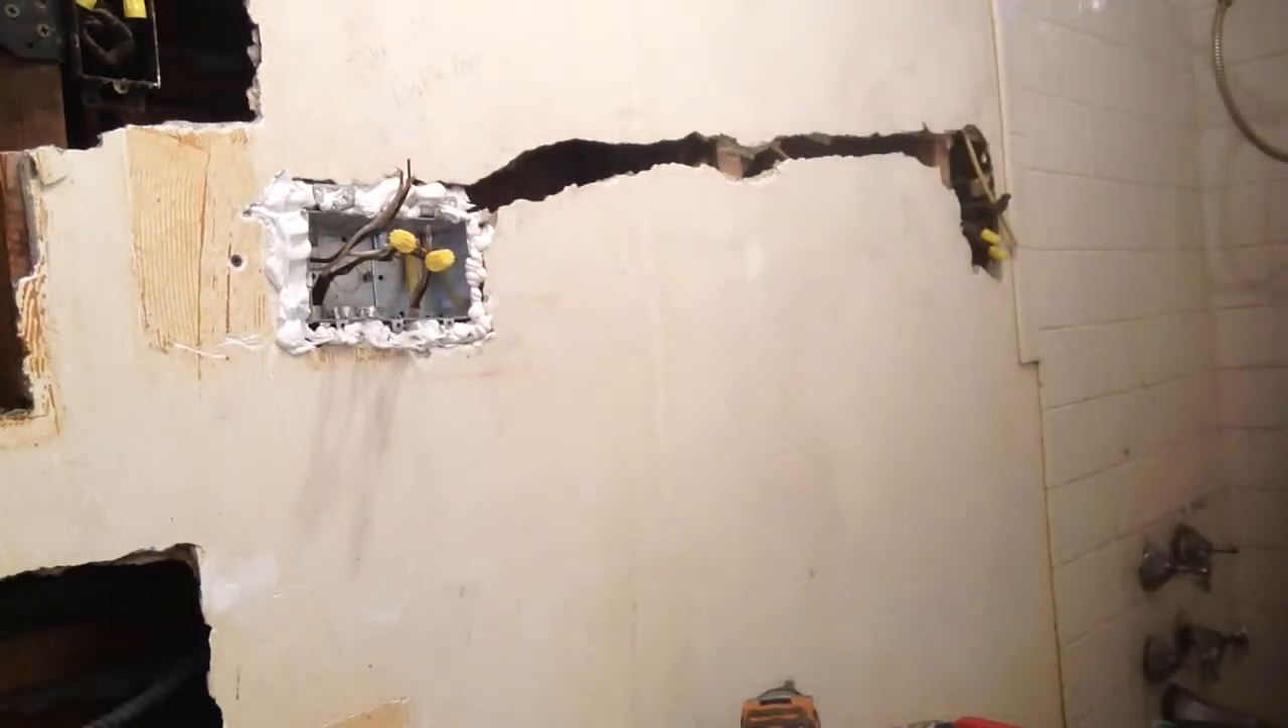Alright, I think we got our box caulked in there nice.